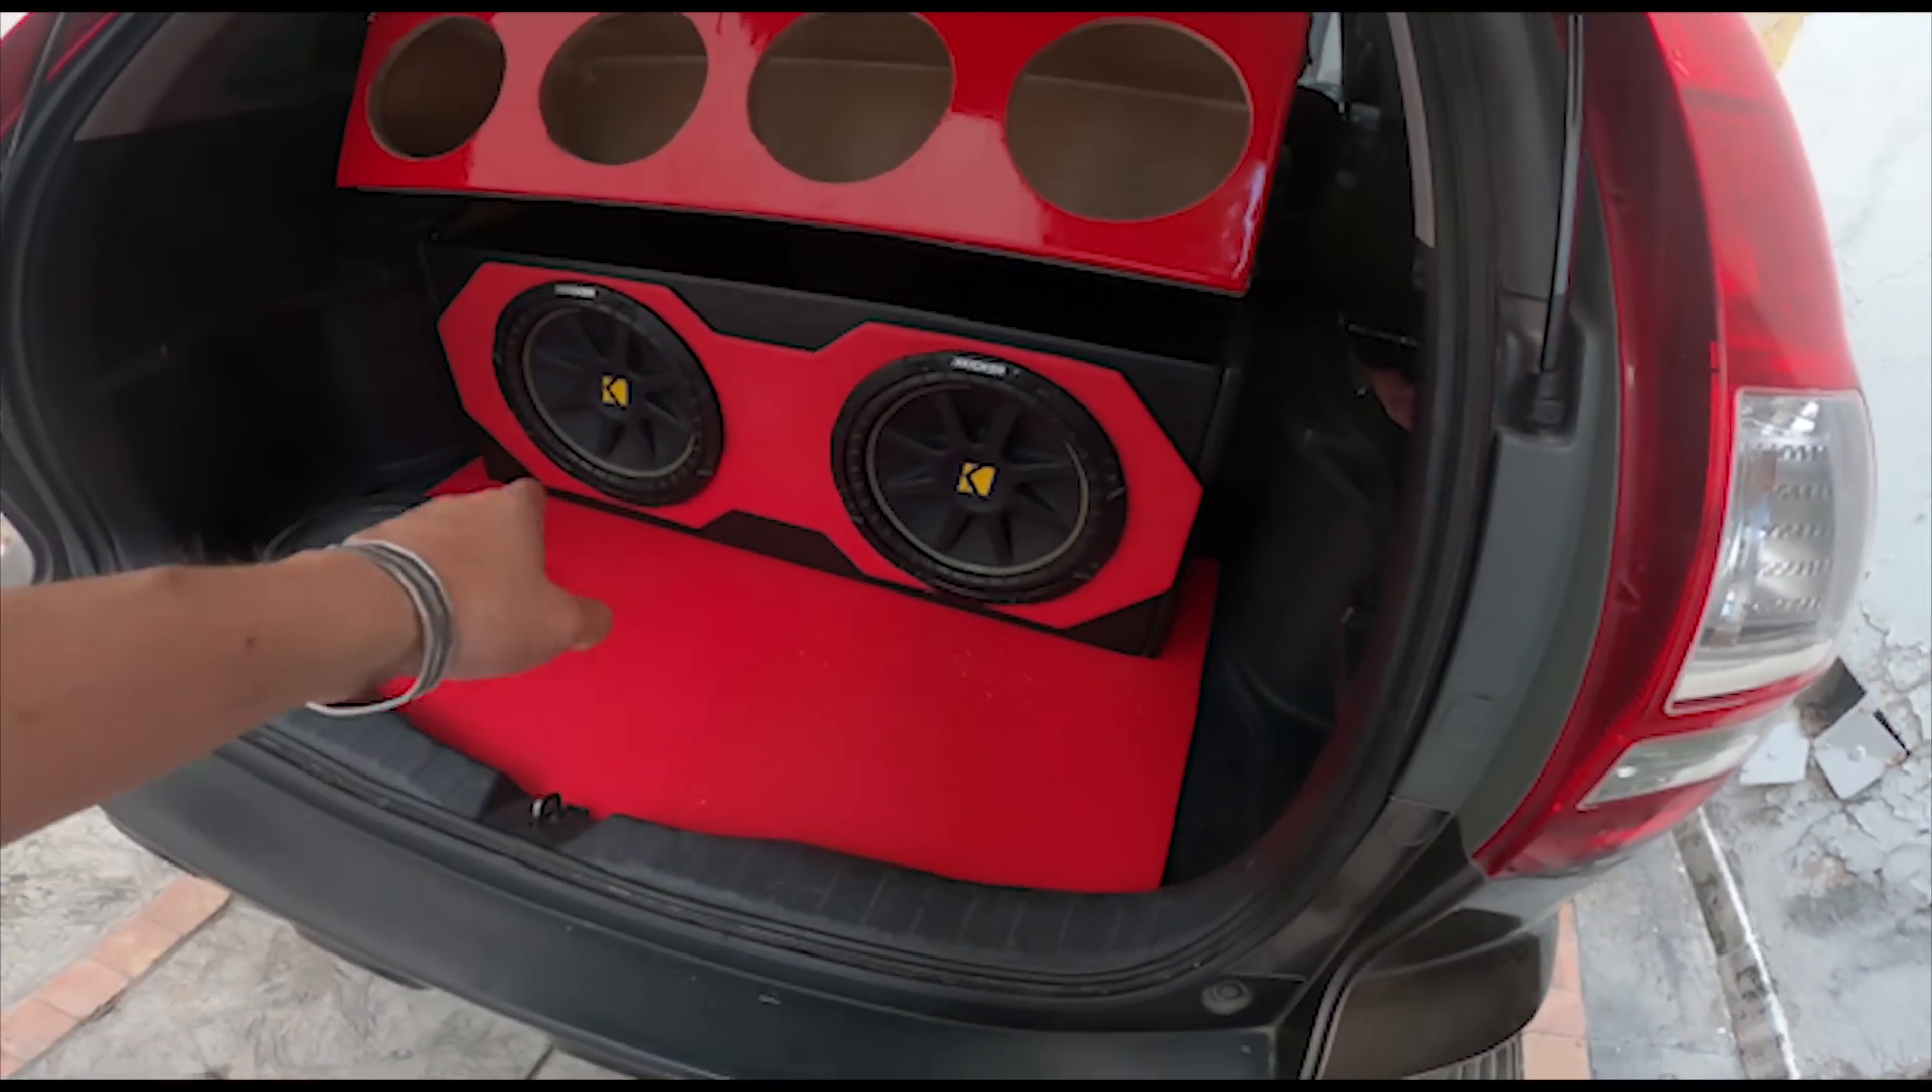Pues ya también están los bajos colocados.